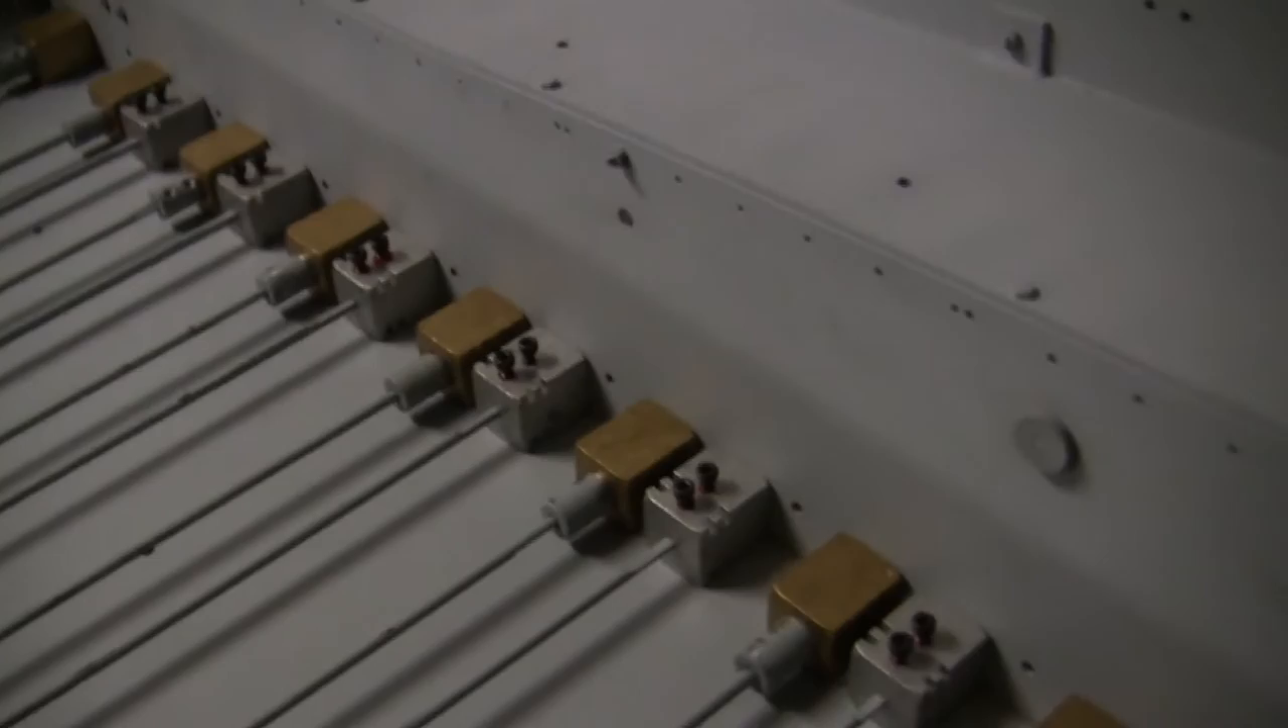As for the interior you could see the completed layout with the bars running from either side of the lower hull and connecting to the appropriate bushing and lock block.